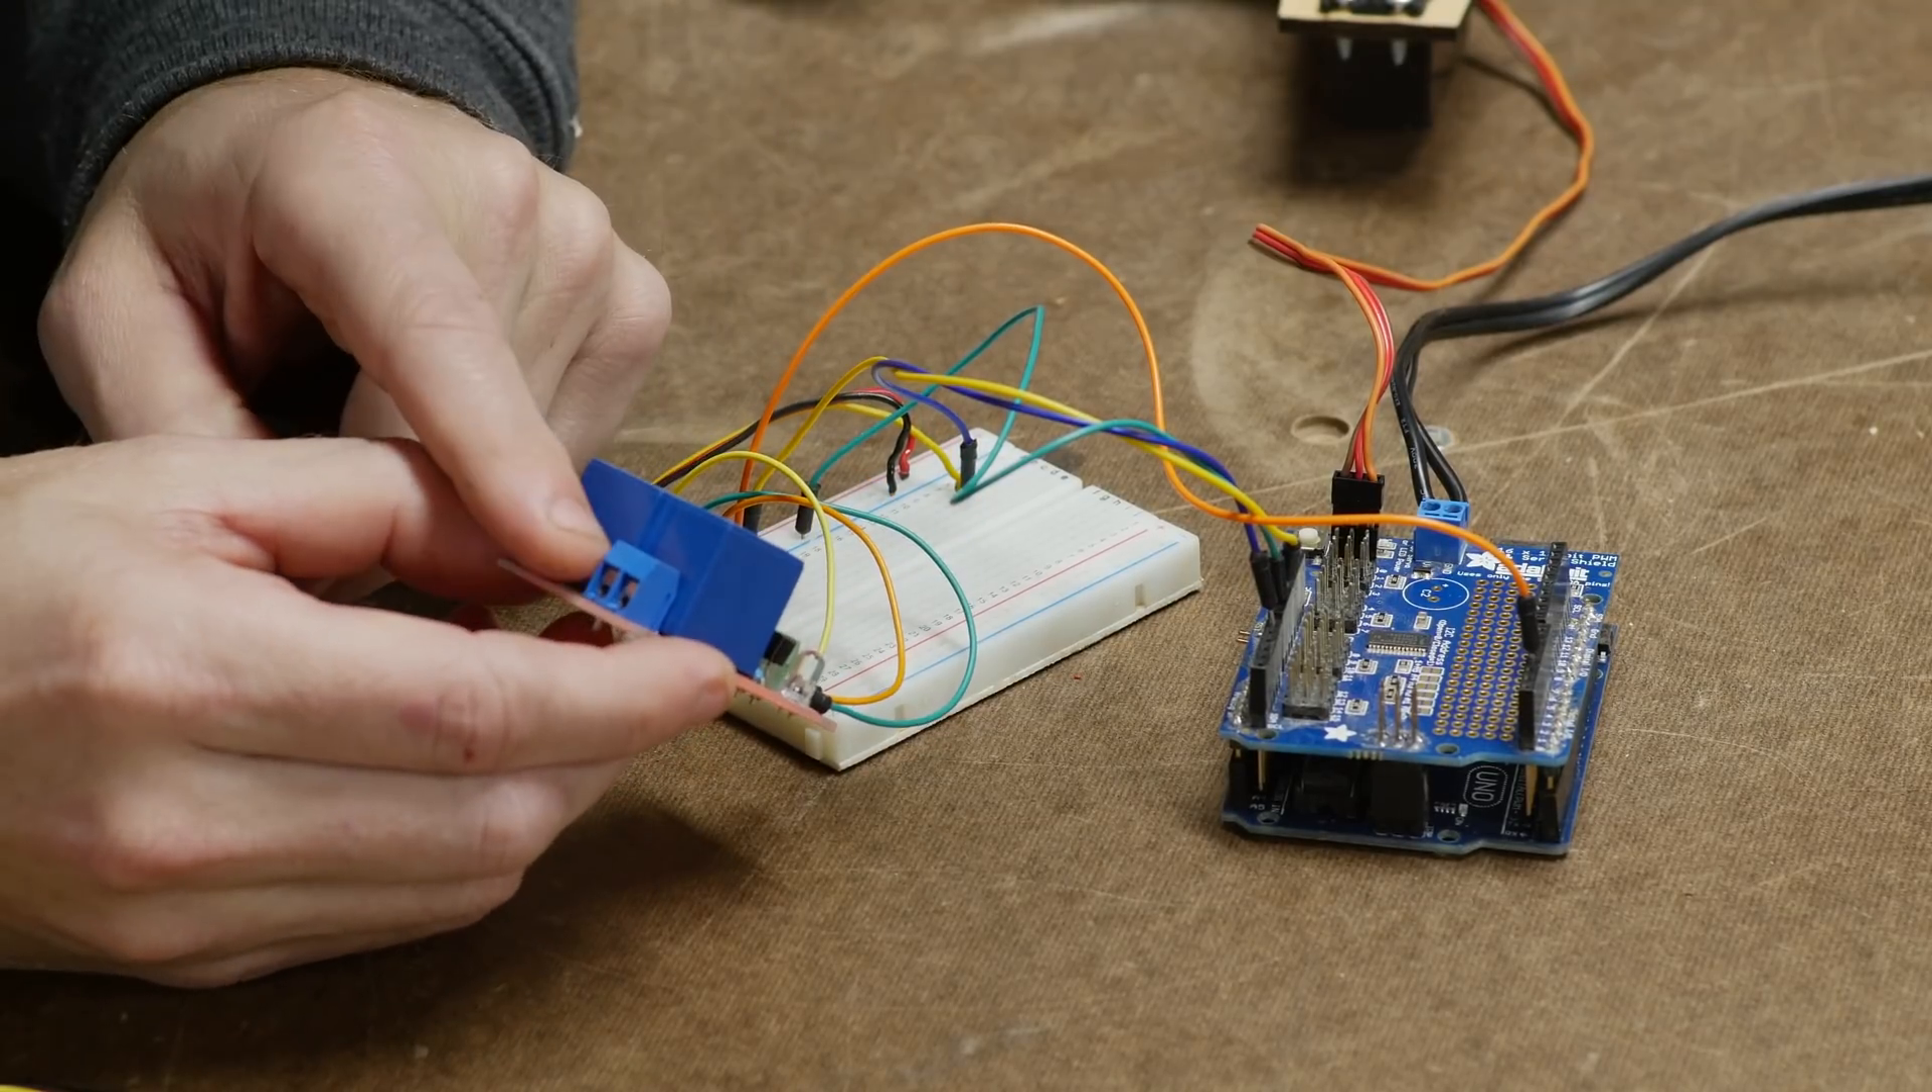I've got everything plugged into a breadboard here for prototyping, but eventually all of these wires will go onto the shield.